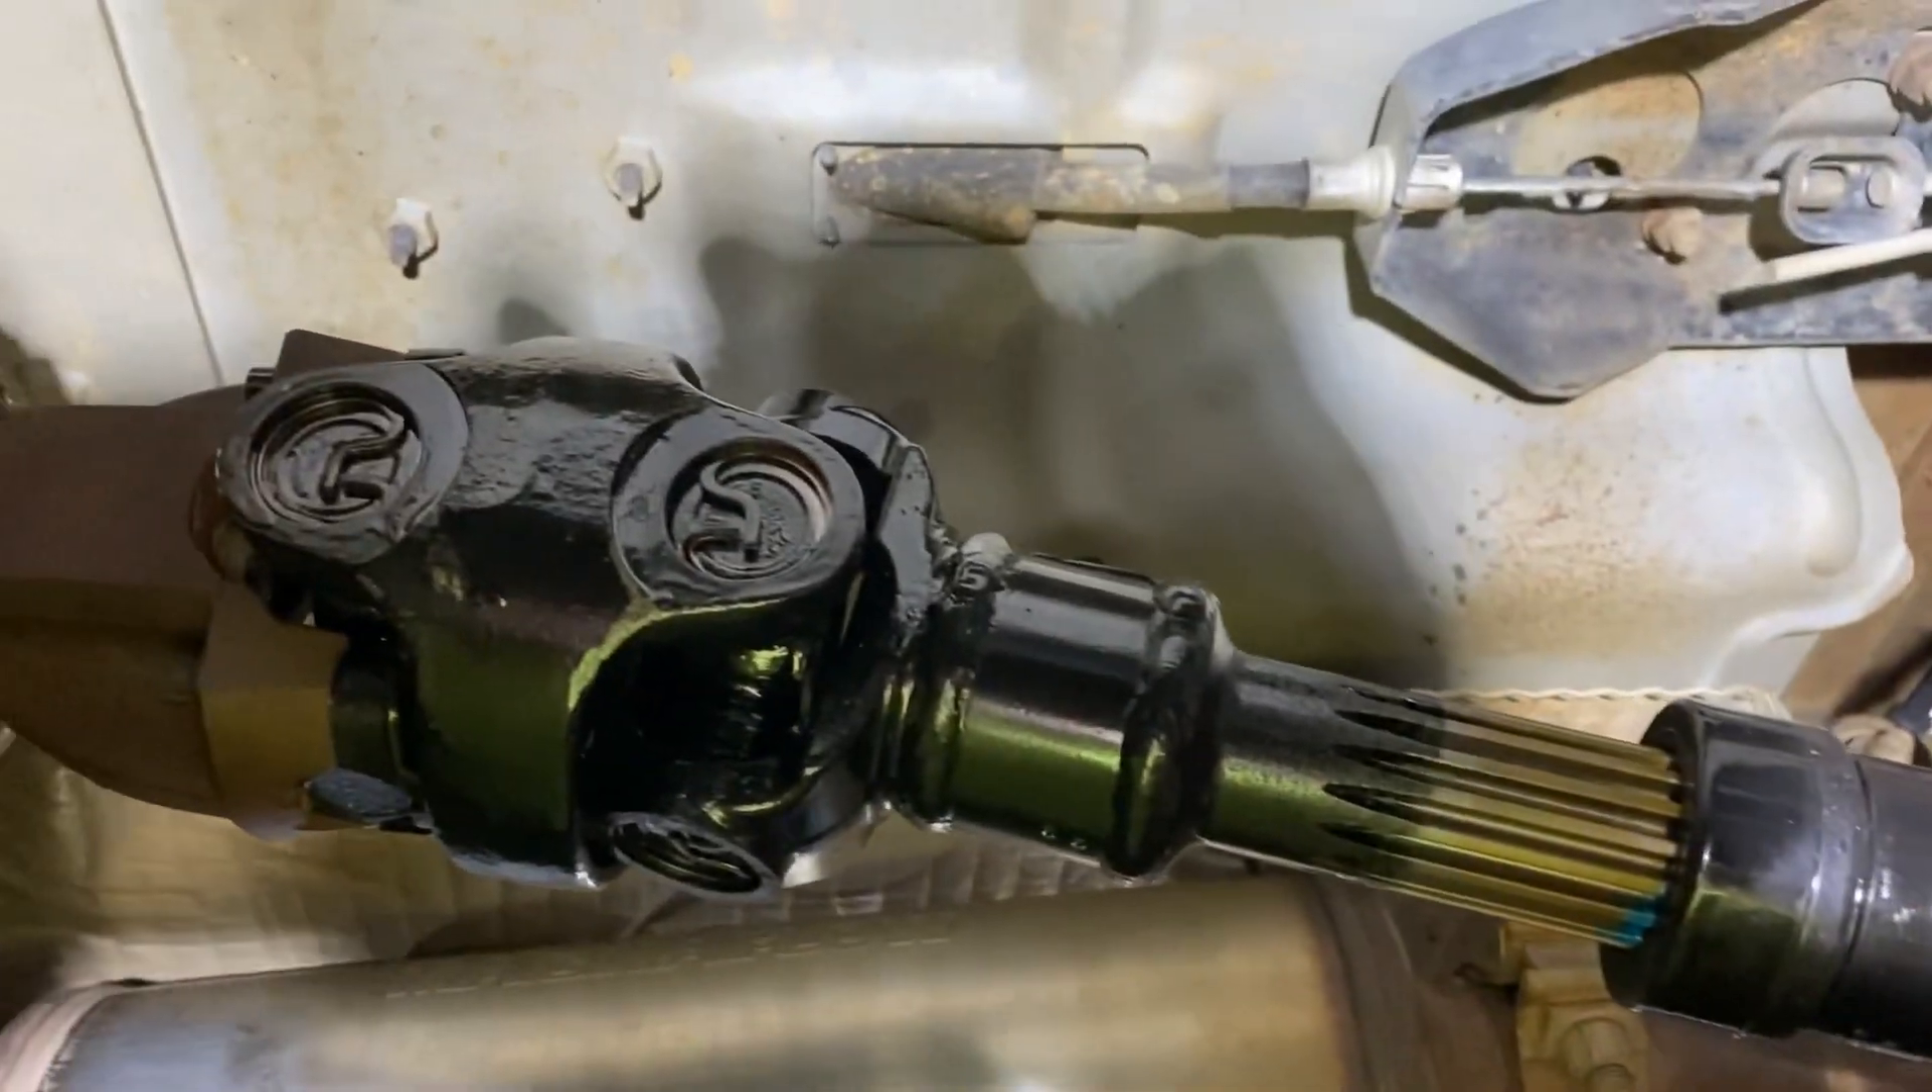There's your brand new adams drive shaft looks beautiful under here.